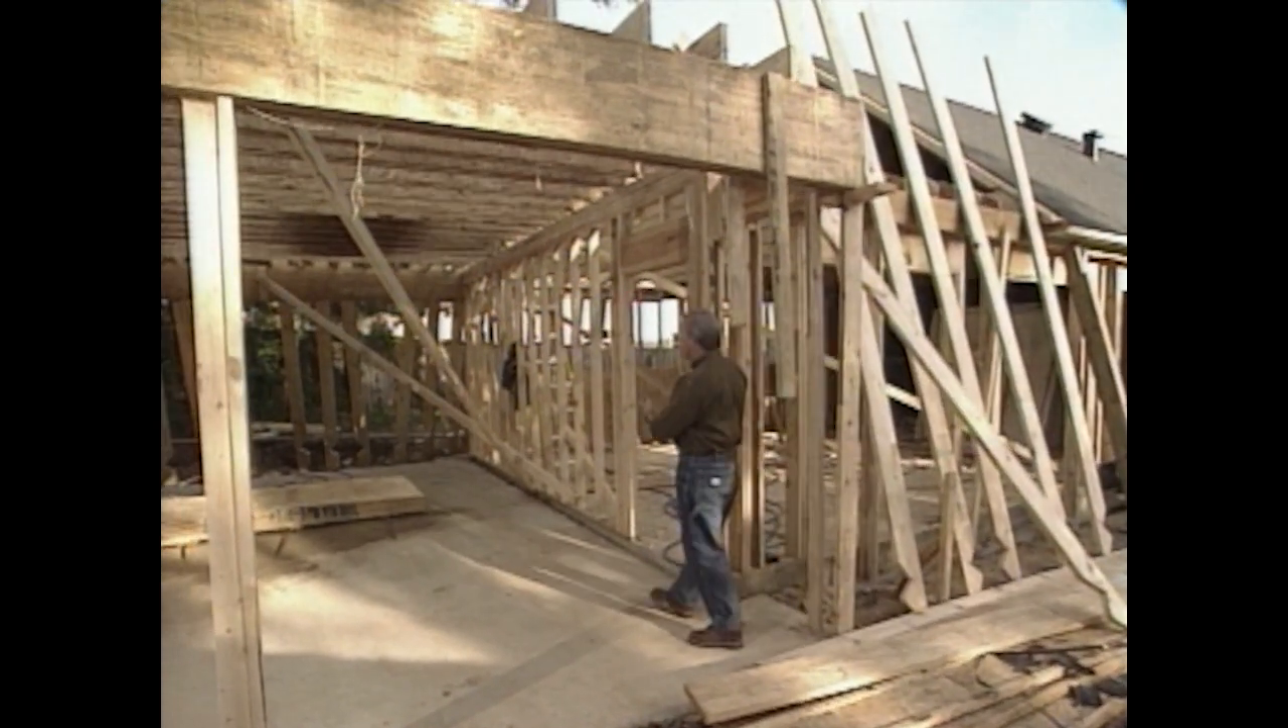The framers have really moved along well in framing all of the walls for our new game room as well as a new carport.